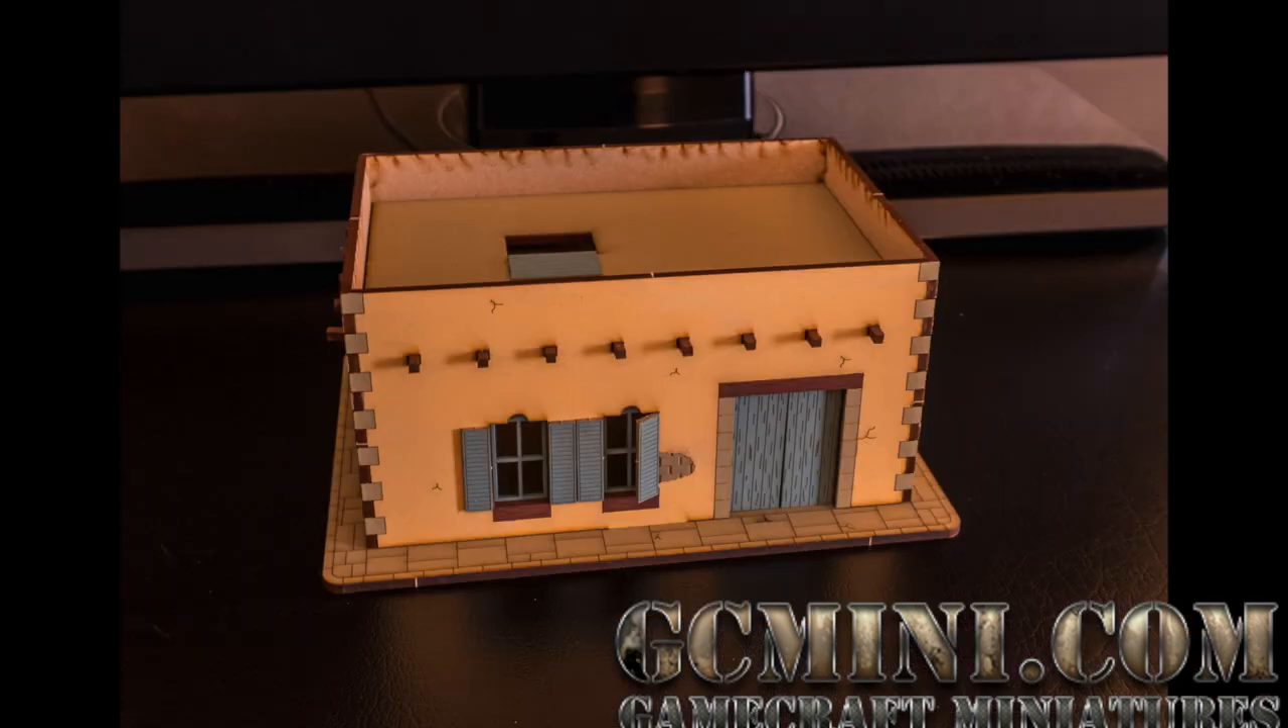Okay so here's the model all assembled and put on the base and ready for the last and final step.